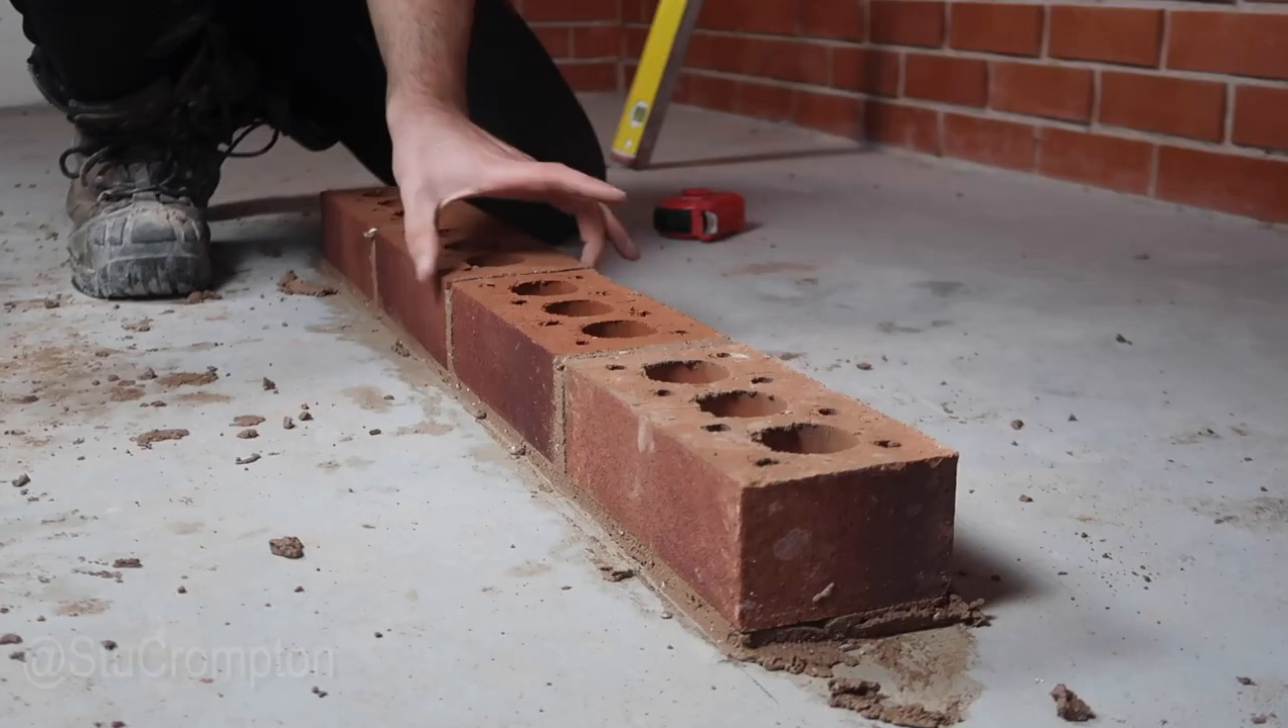And there we have it. That's our first four bricks laid.